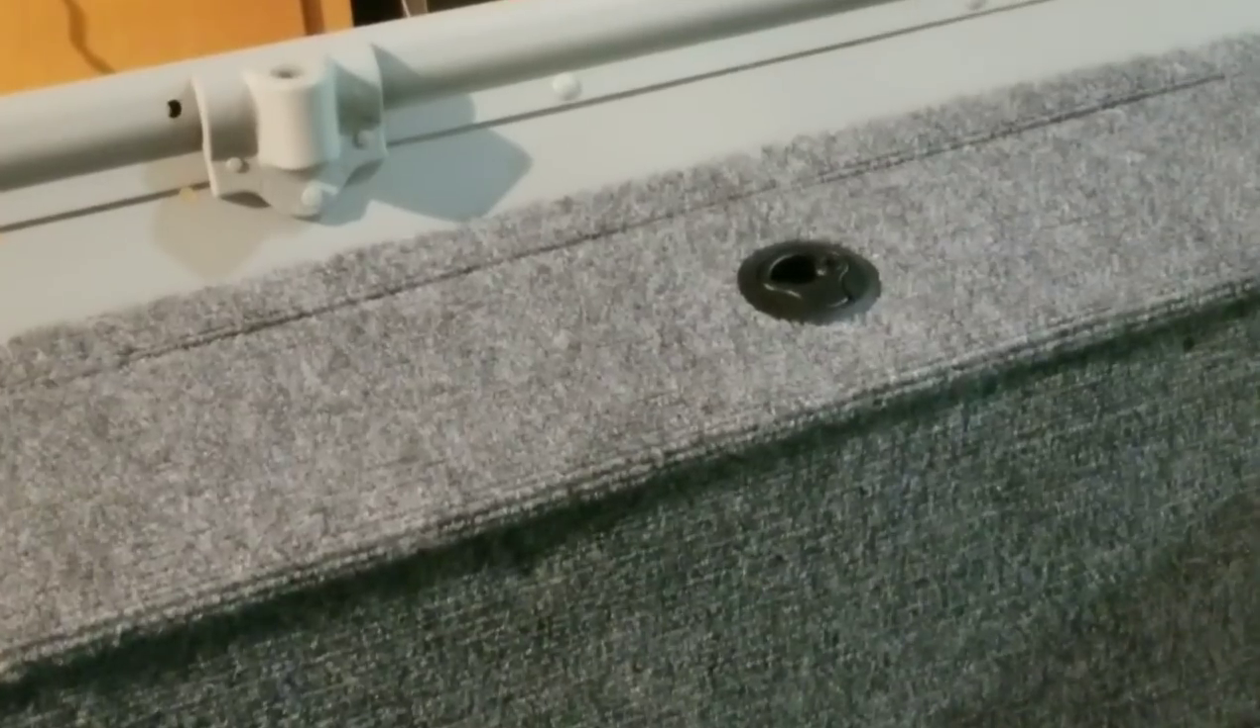I like the flush pull latch. I got that installed, and you could see the hinge there, and you could see the hinge there.